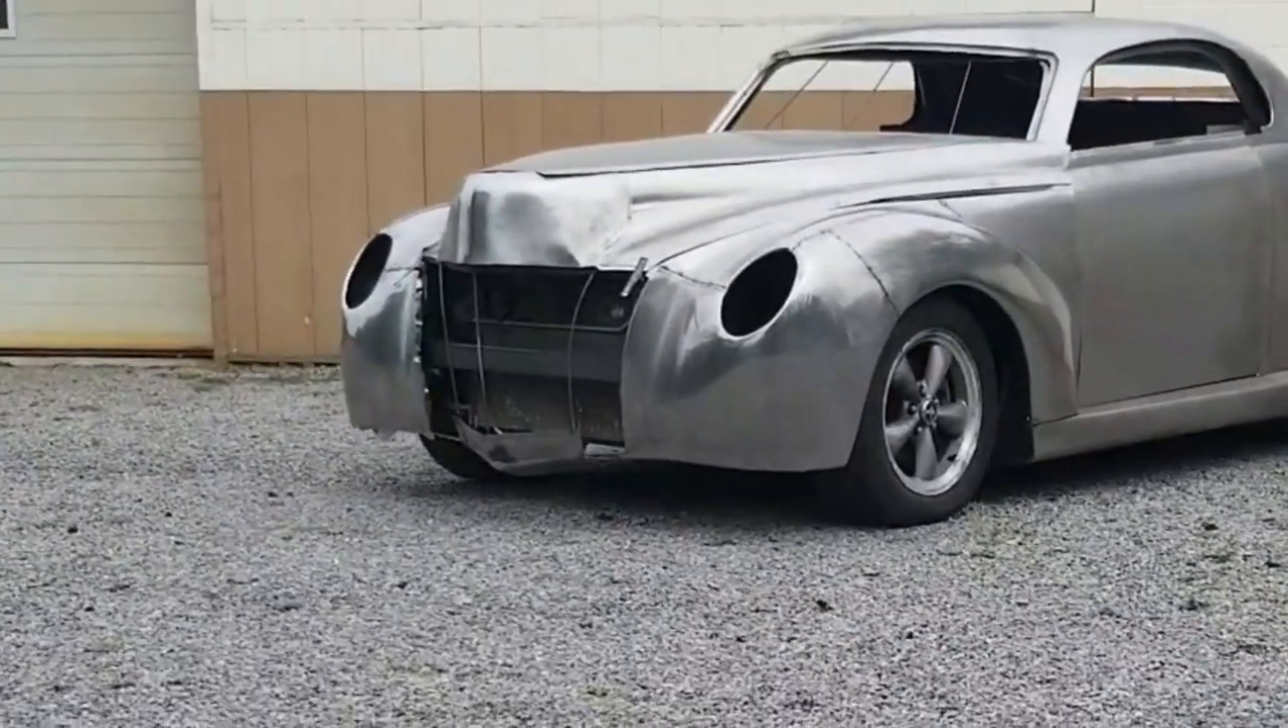Now, that big hole there in the front where the grille is, that'll get filled in later.